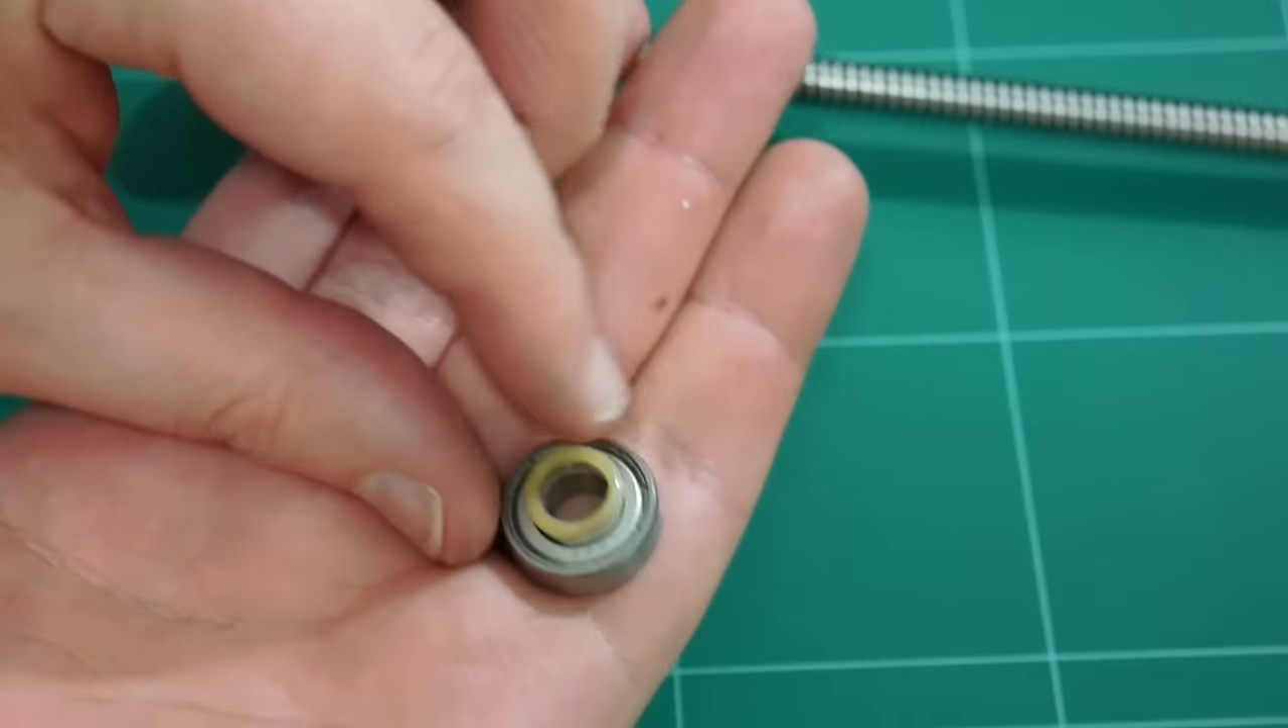We also have a nylon washer in there as well.